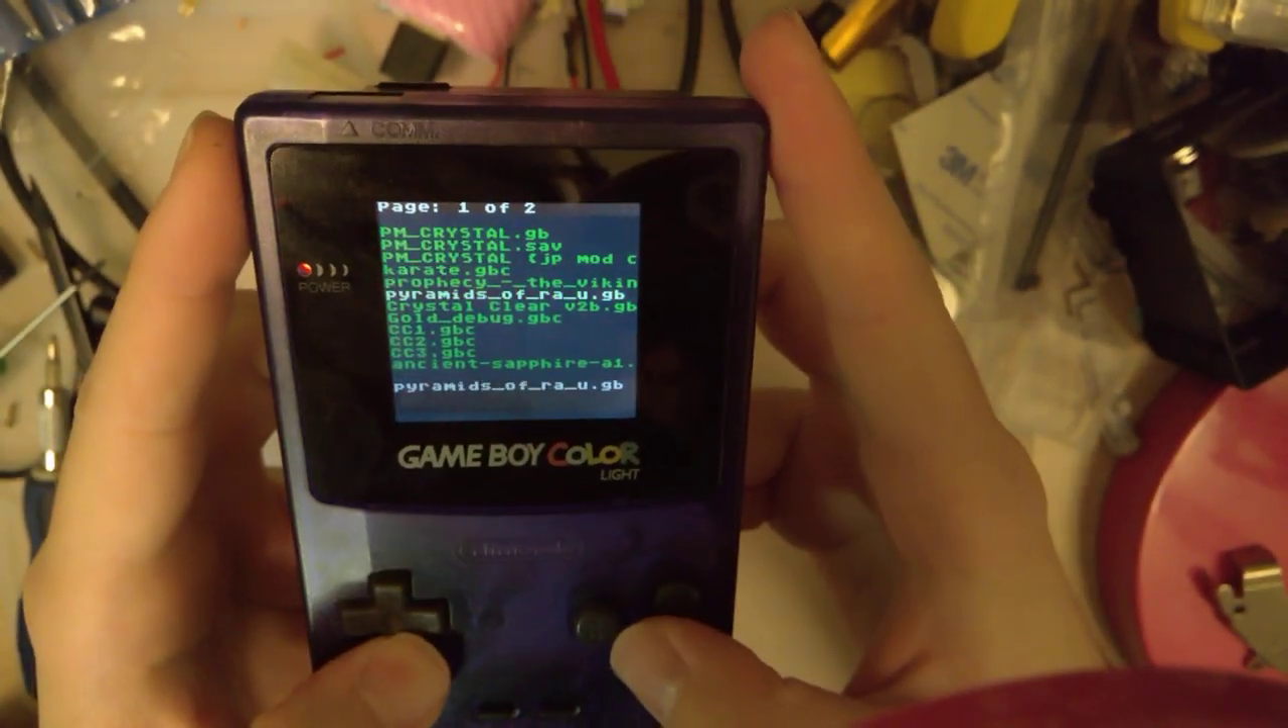There we go. Screen's nice and centered. Everything looks good.